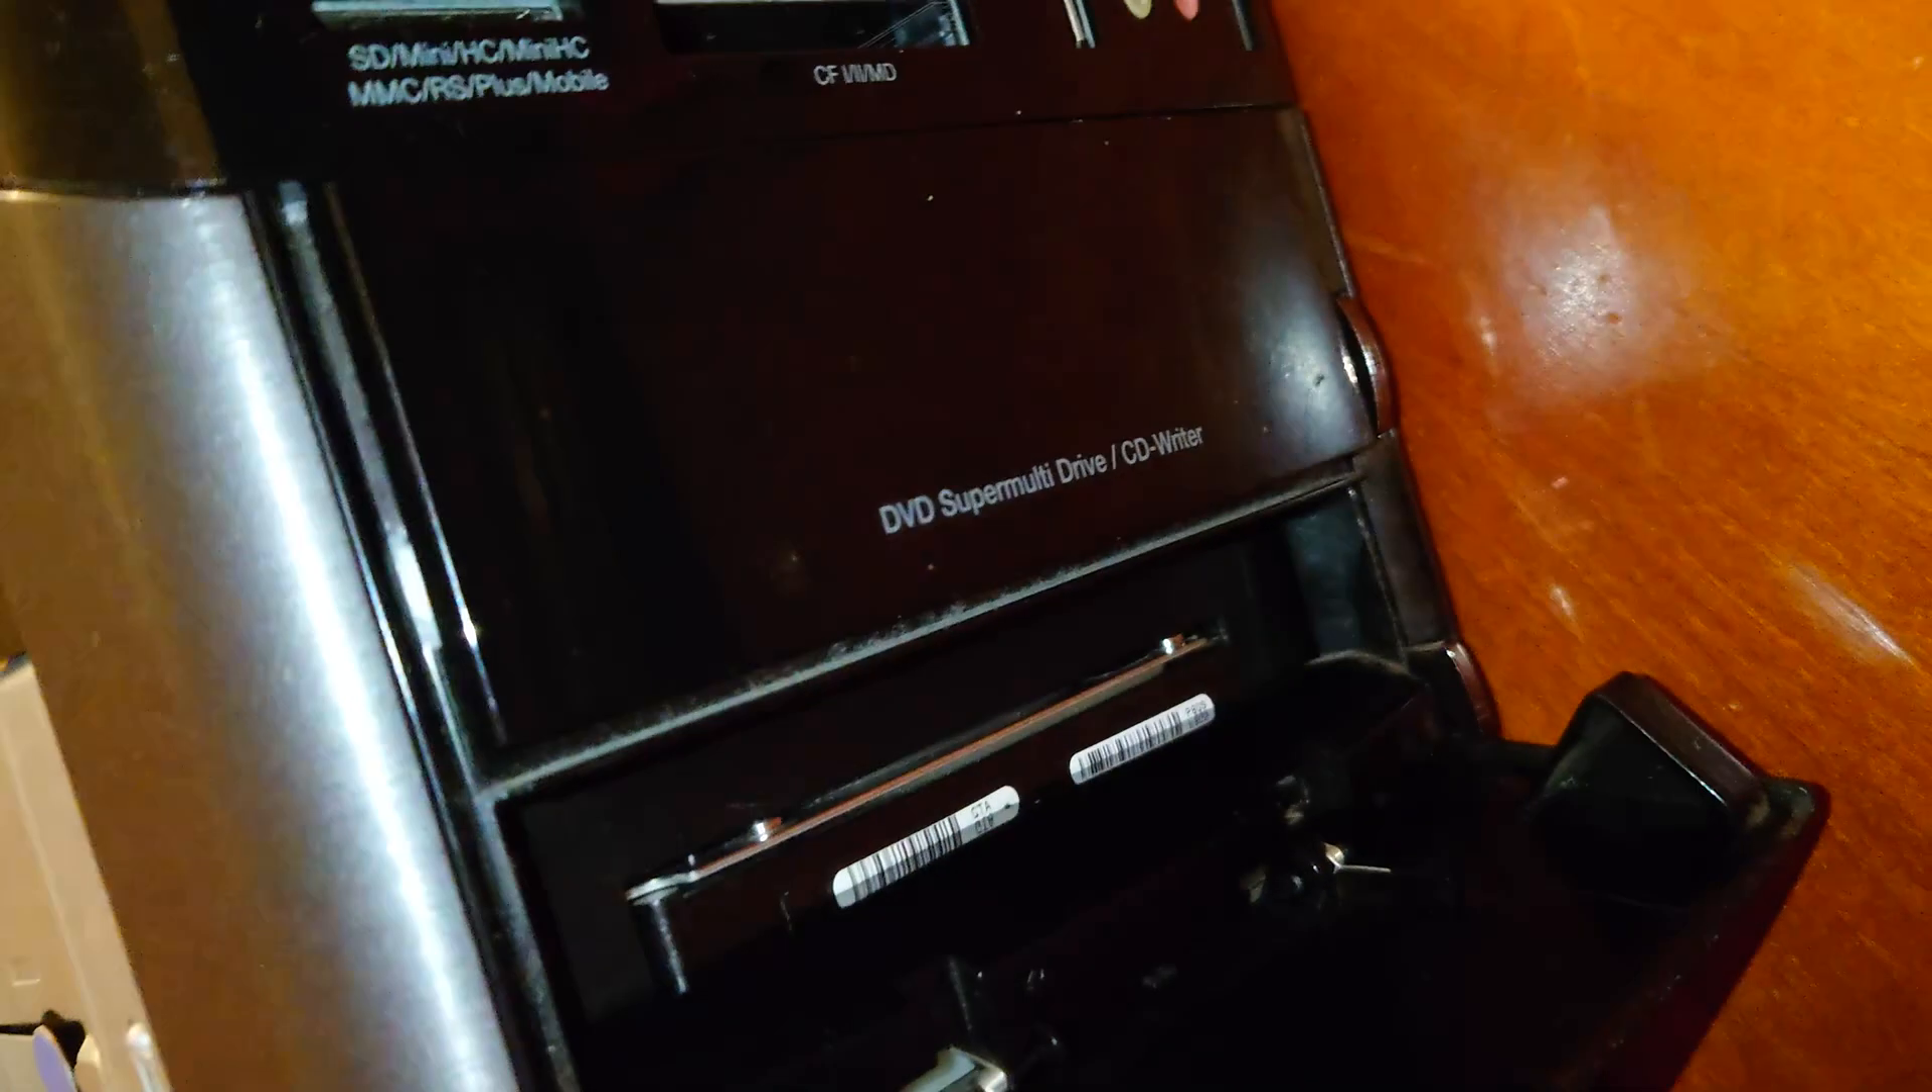As you can see, I have the drive hidden under there in the expansion bay.